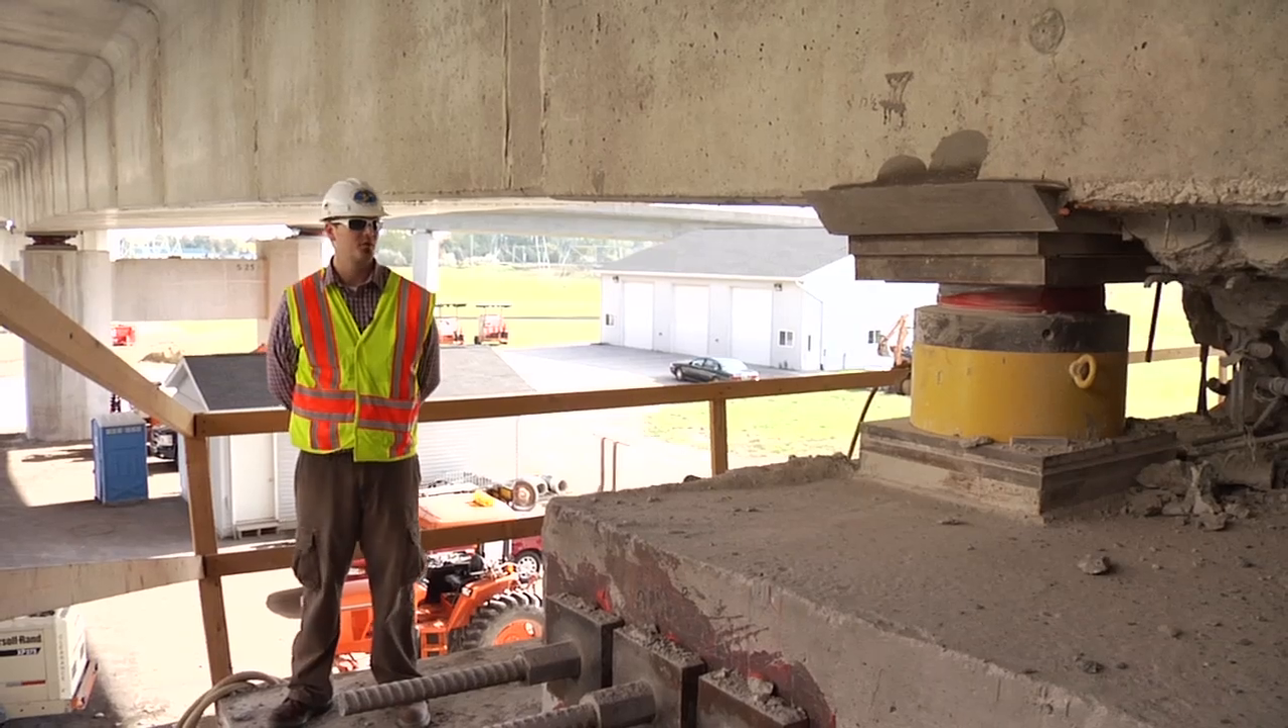The bearing is currently being chipped out and it's being supported by the jacks.